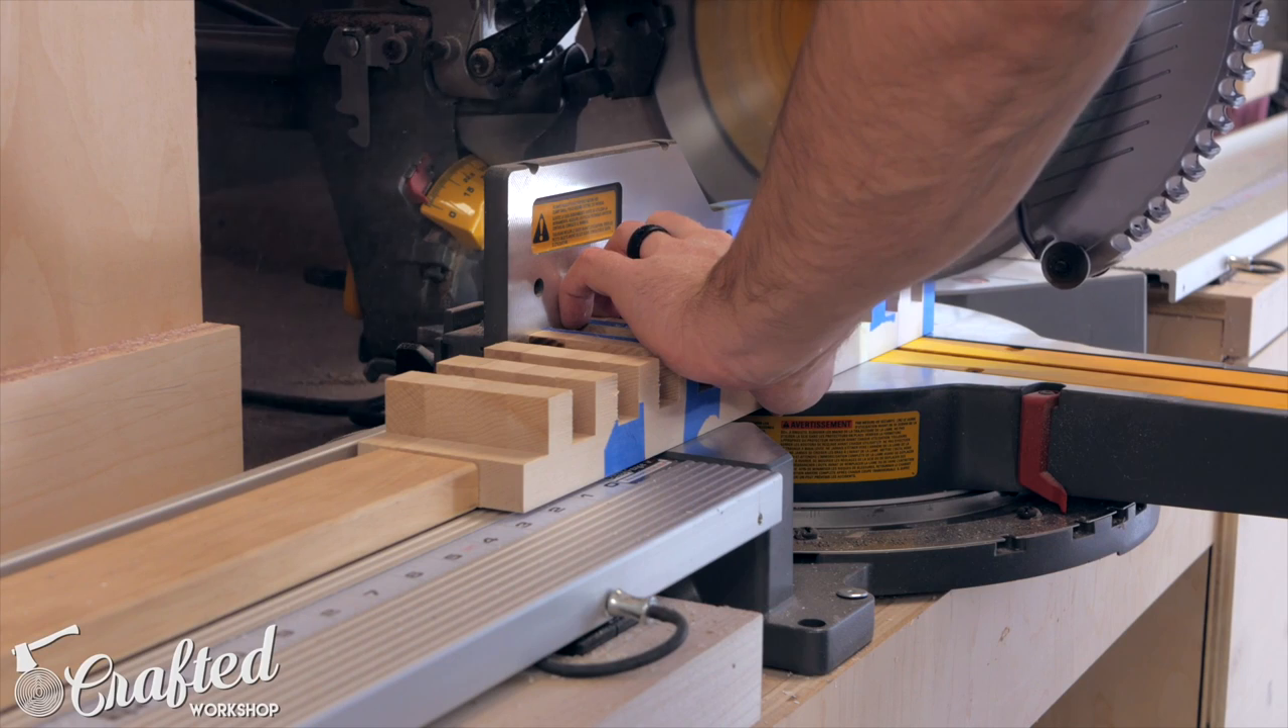Also as you can see I have all of the cross members taped together so they can all be cut at the same time.